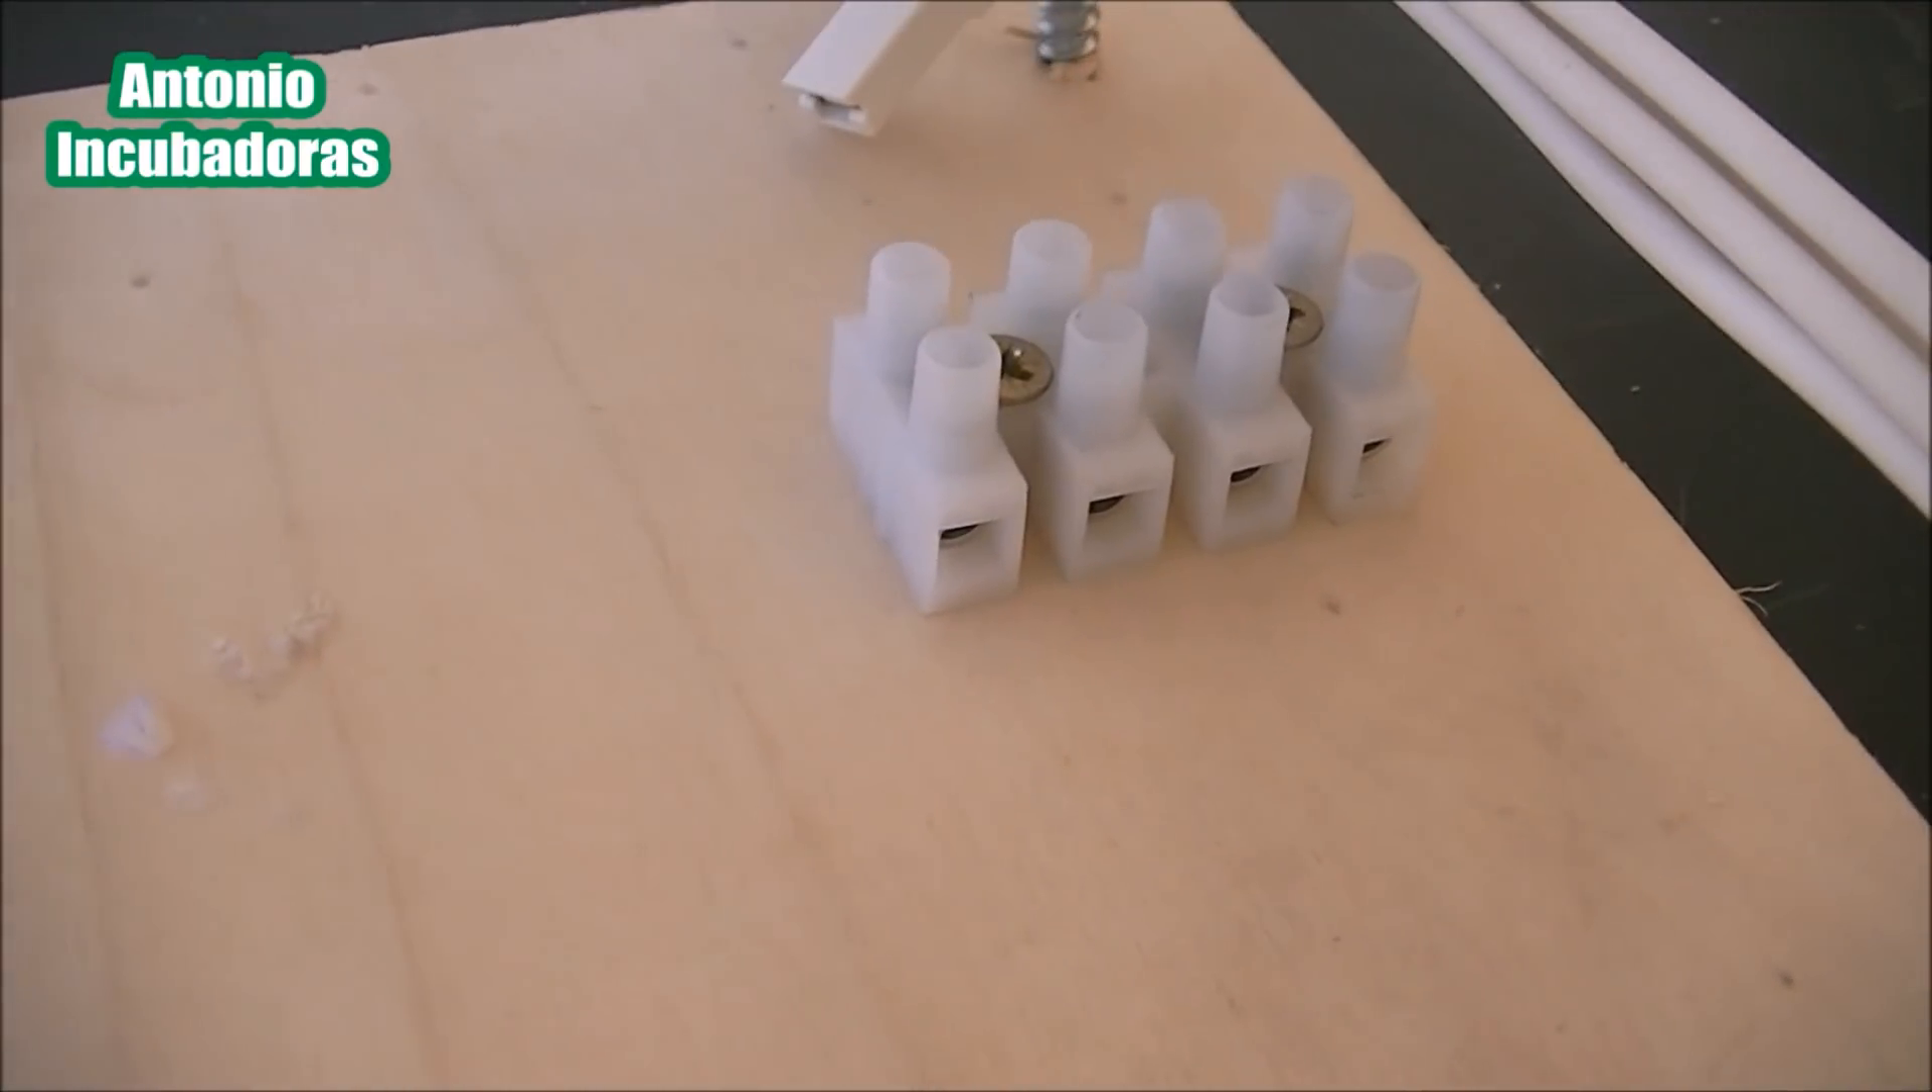Ya hemos colocado la ficha de empalme.